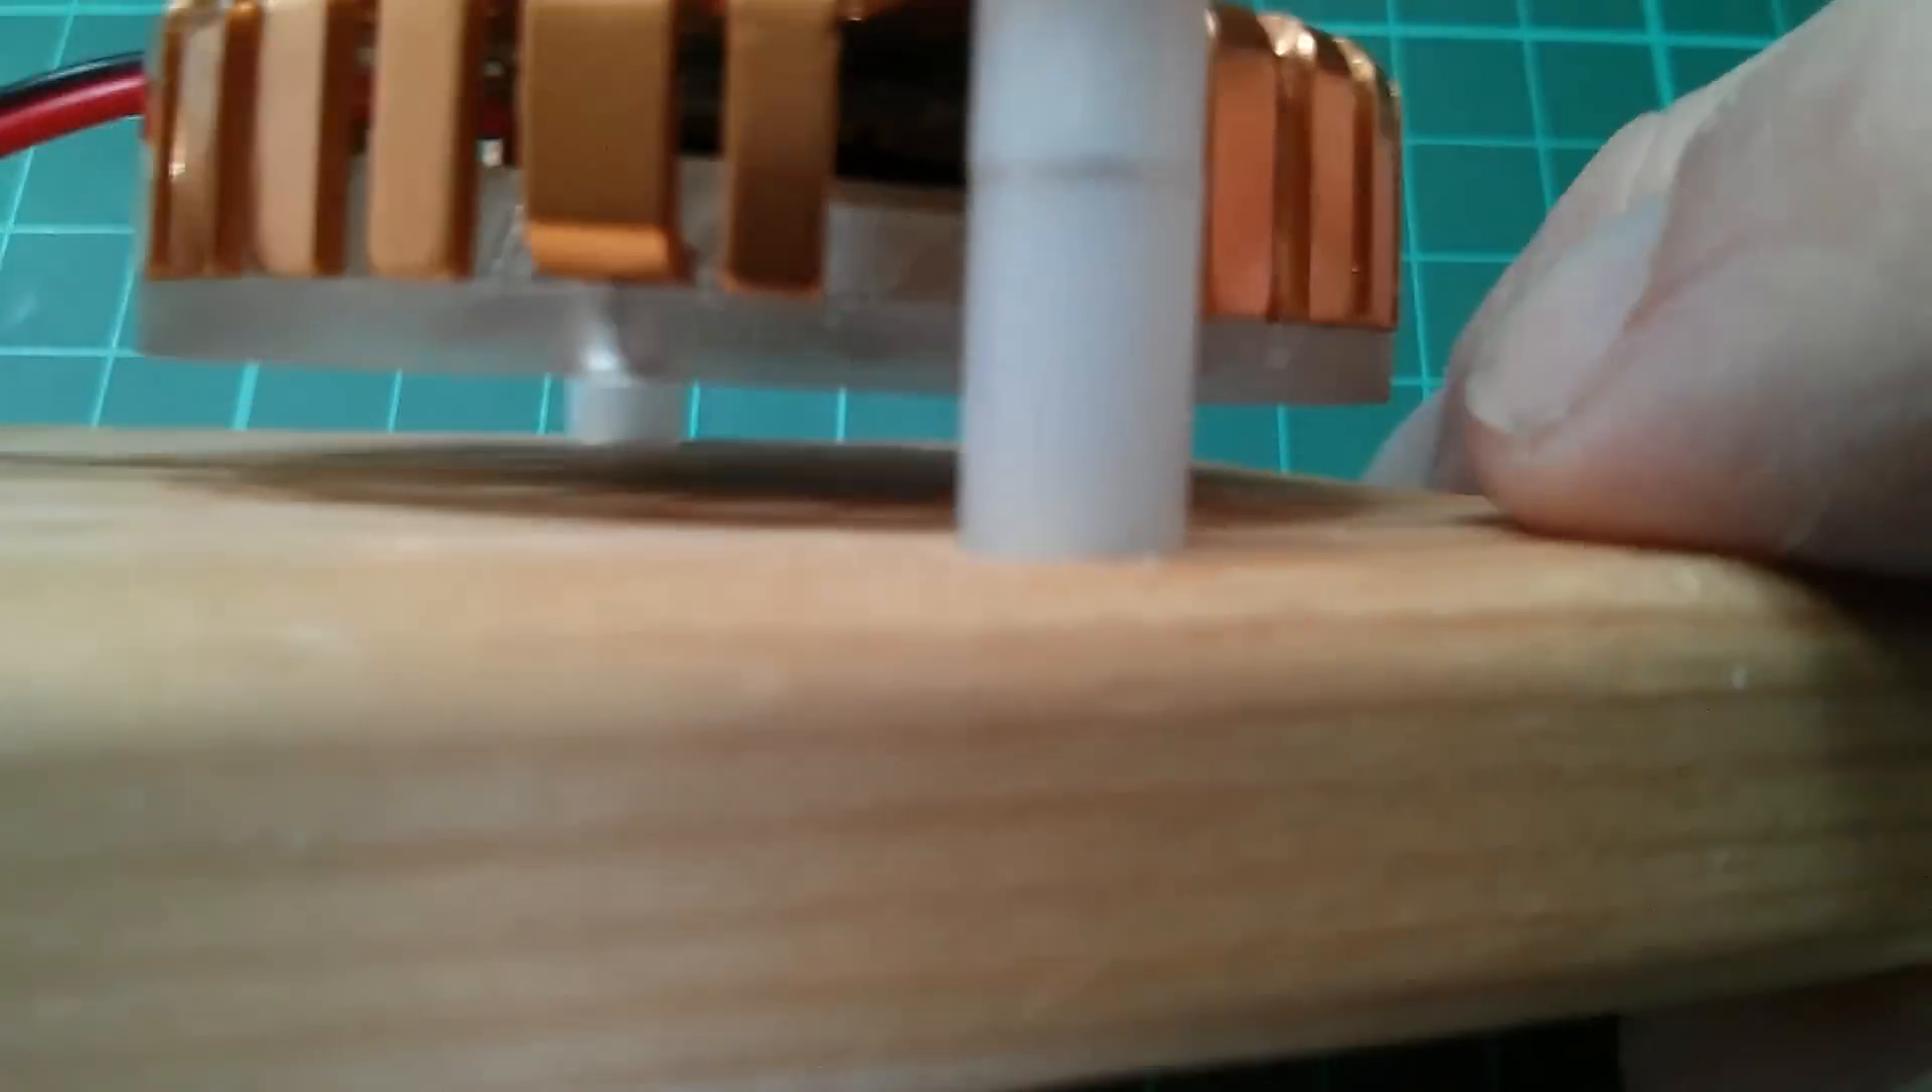And you can see I've left plenty of clearance underneath for the air to flow up through the fan and blow out through these vents to keep the heat sink cool.